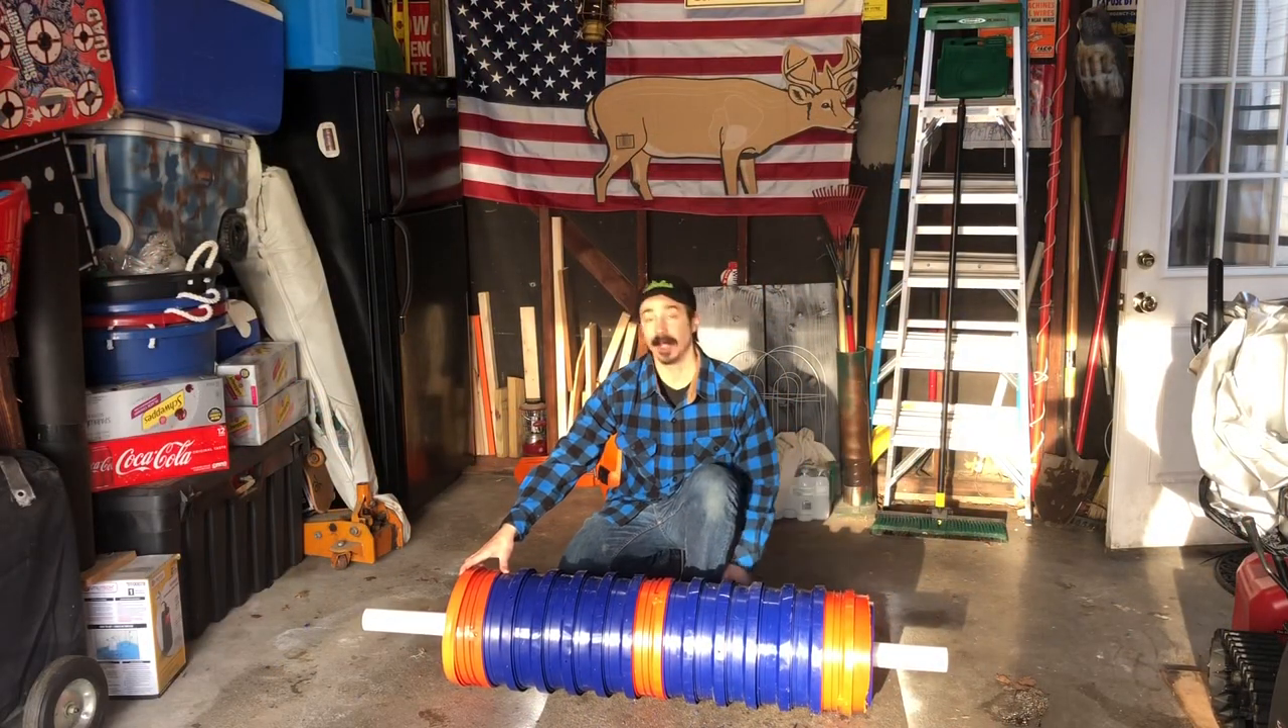All the buckets are now together as one.